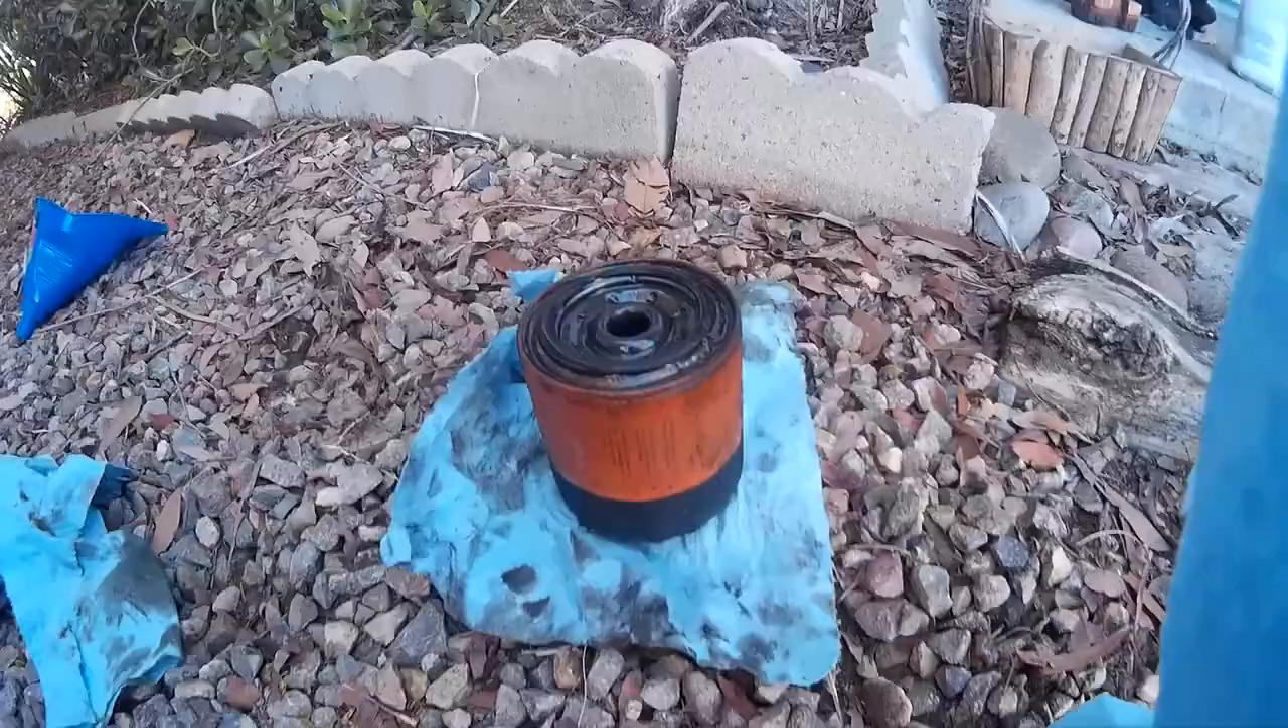I managed to get the old oil filter out.